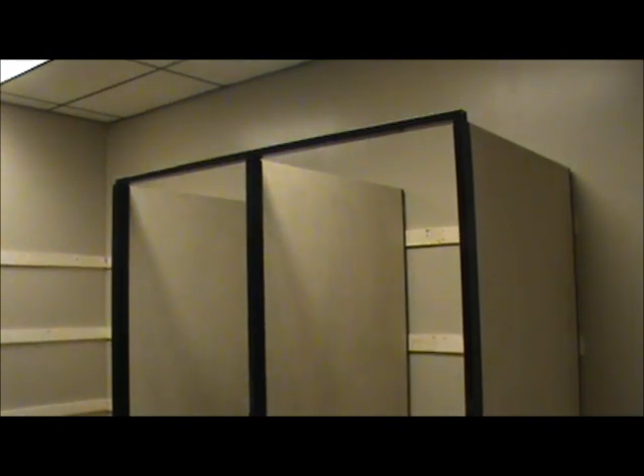Now that all the standard fitting room panels are in place, you can see that I've attached the top rail.